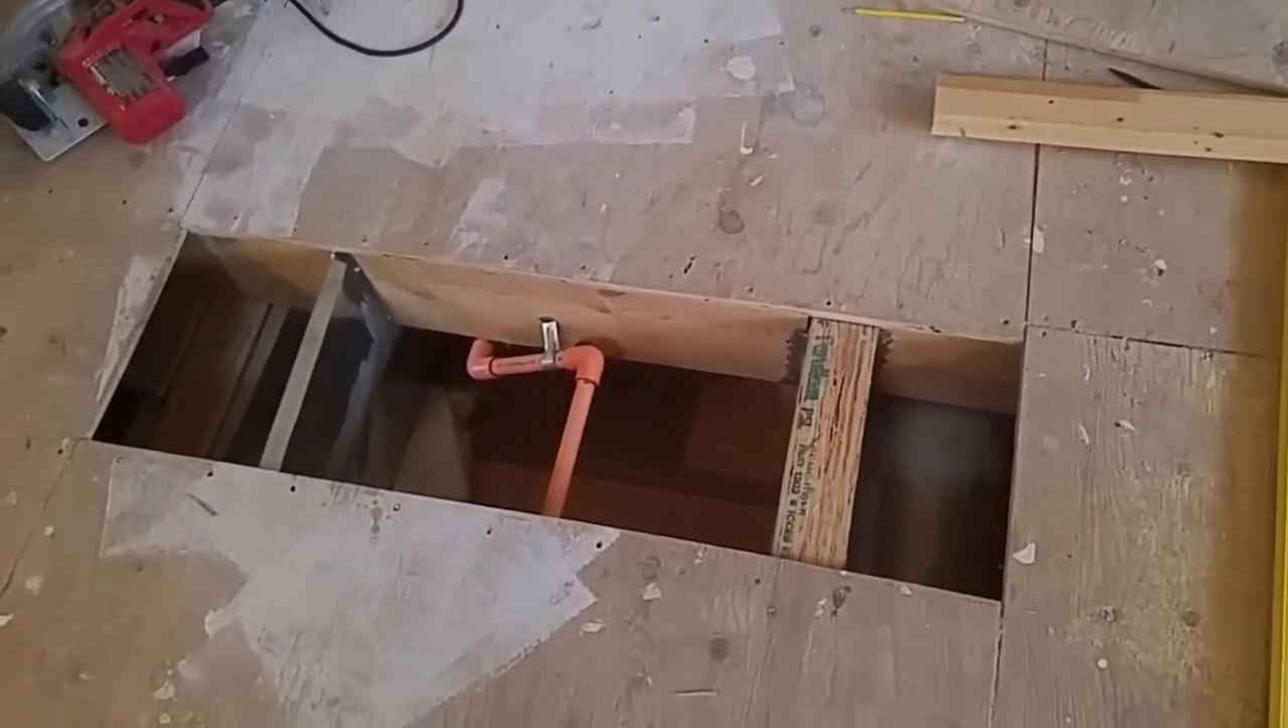Okay, so I've got this piece of the subfloor off.